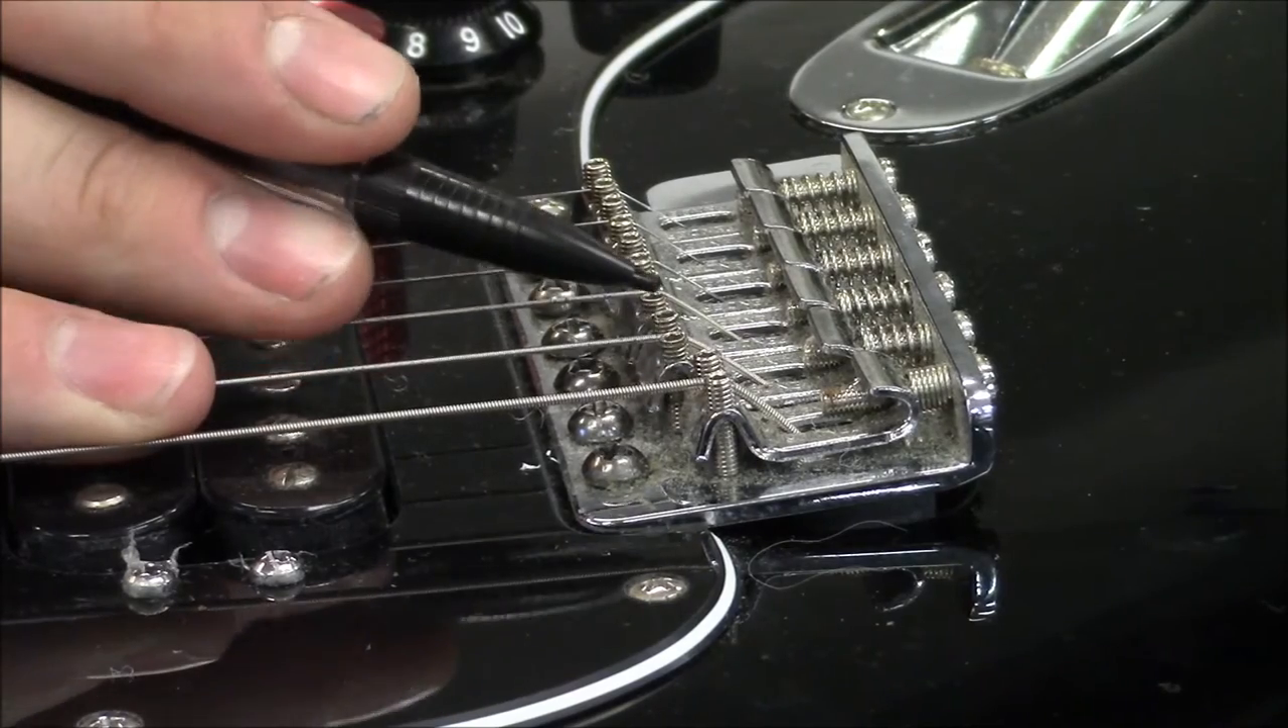When you look at your height adjustment screws here, even though this guitar is properly tuned, you can see how high they stick up above the saddle.